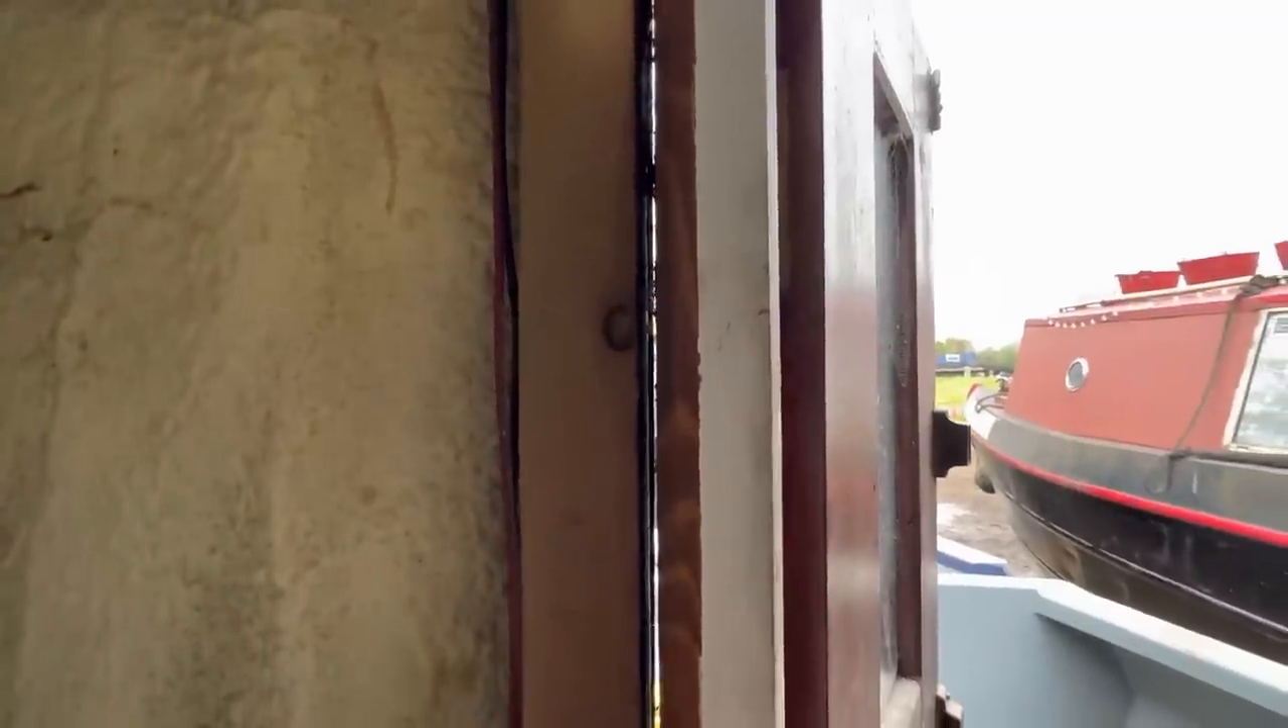You can see a gap there between the battening and the door.